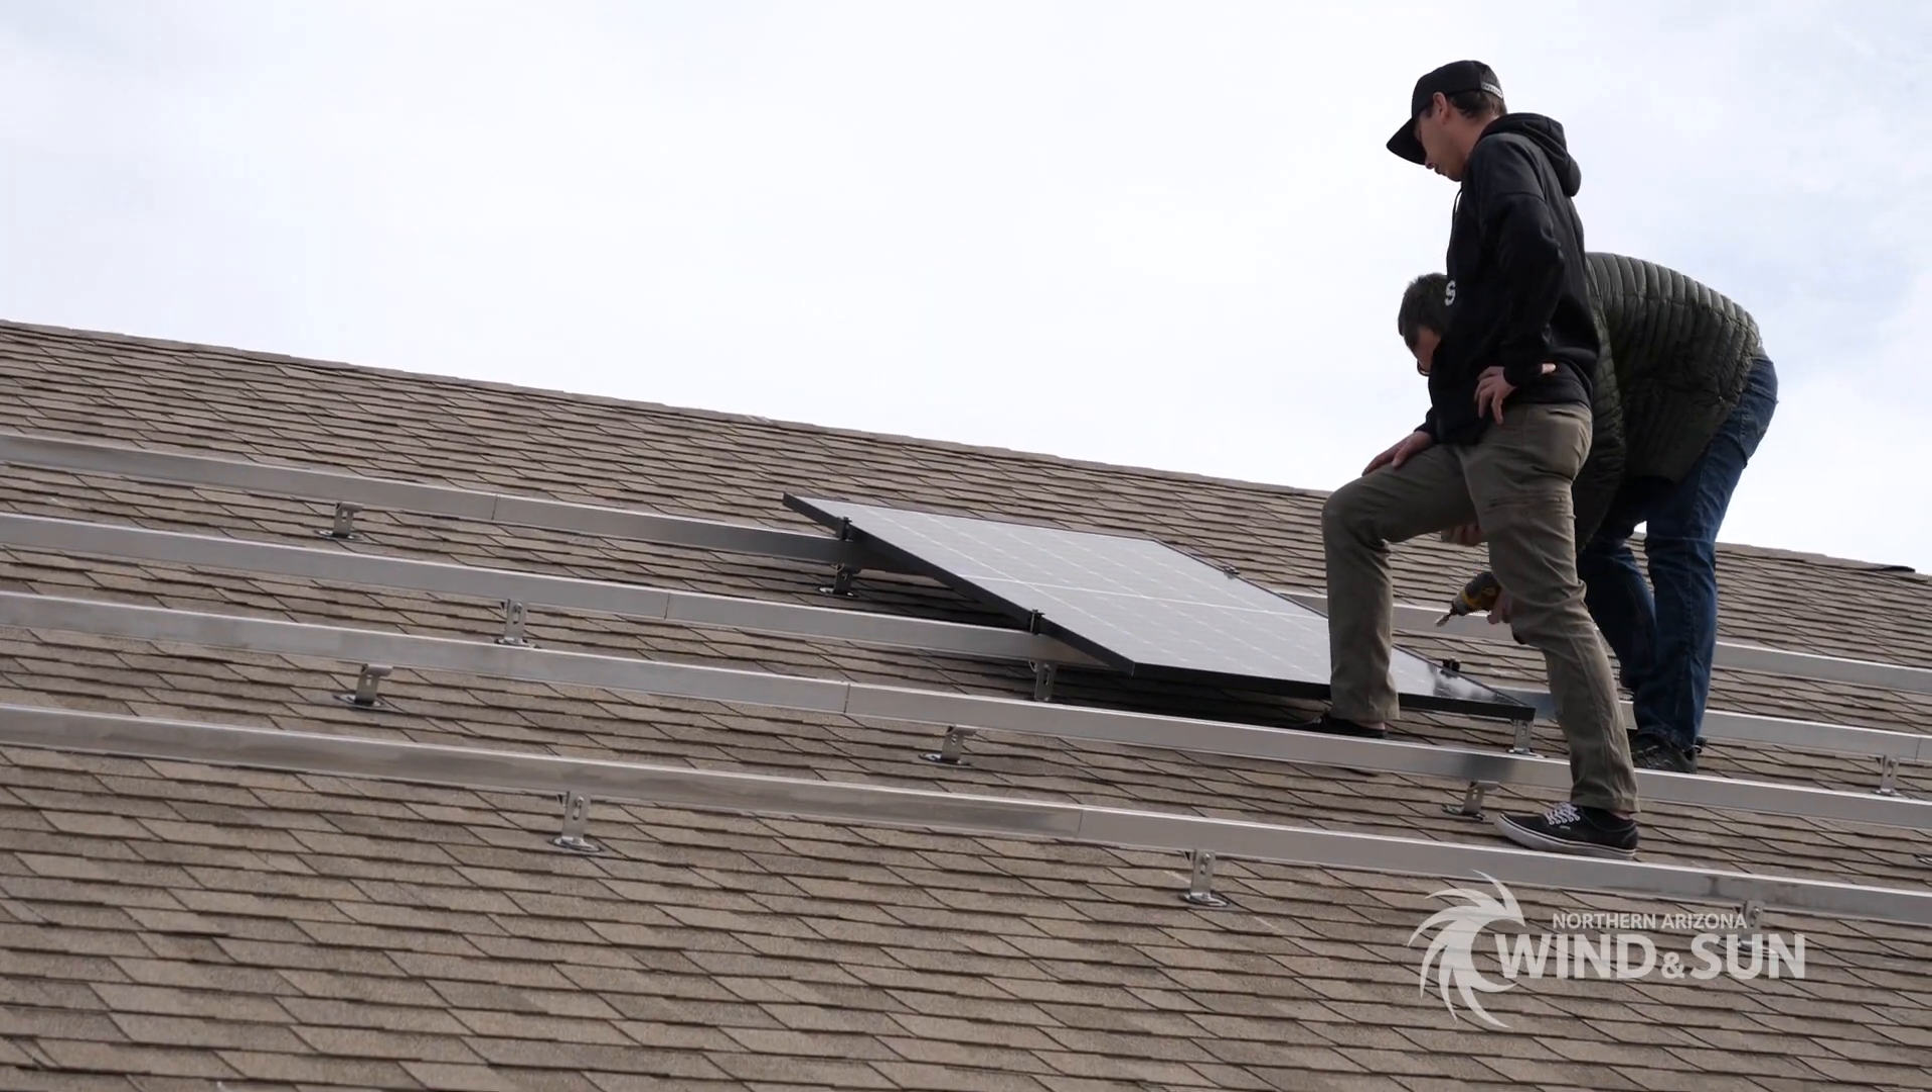We have the essentially the the rails laid out and now it's time to bring the panels up and put them on to the rails.